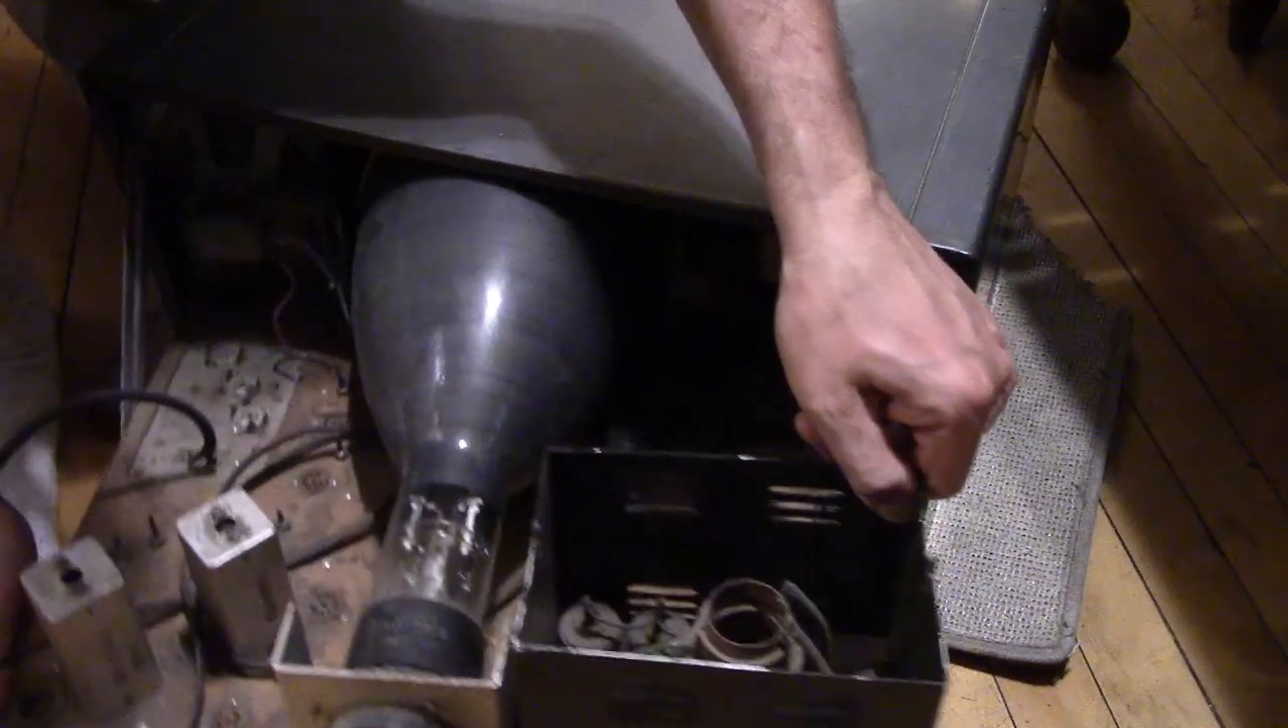Cover of the high voltage box is missing.